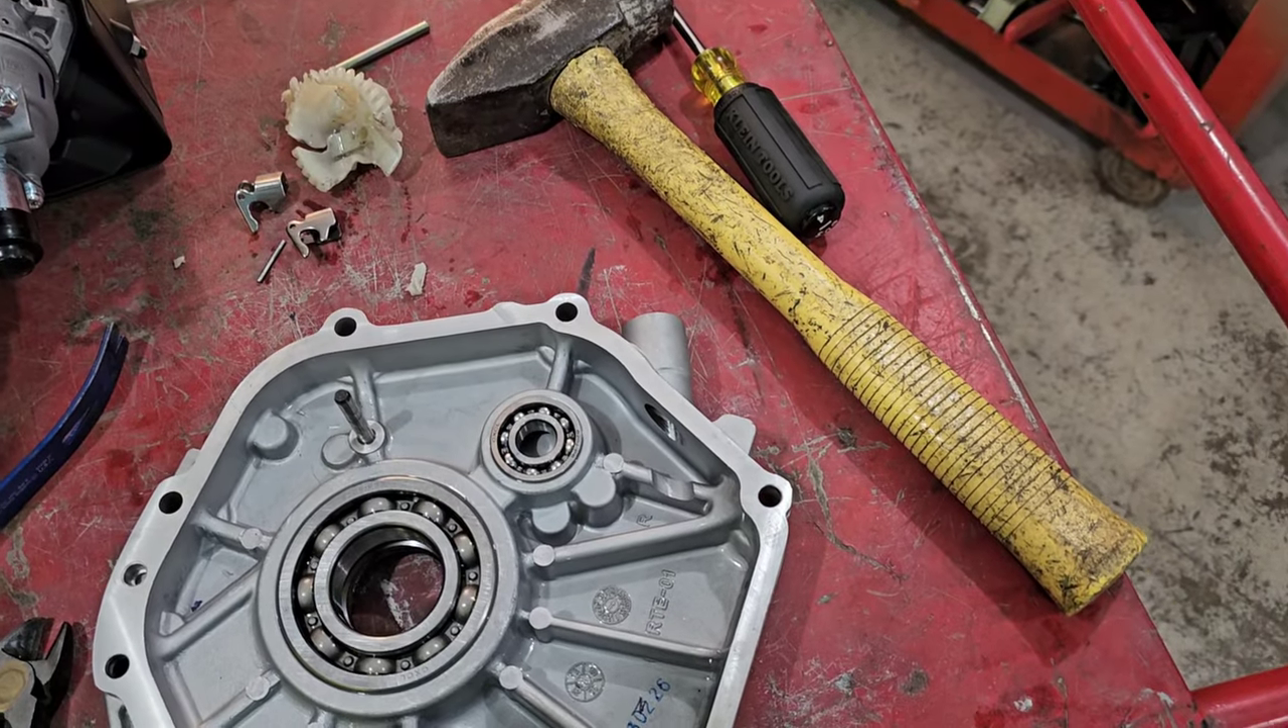And governor gear has been removed with violence.